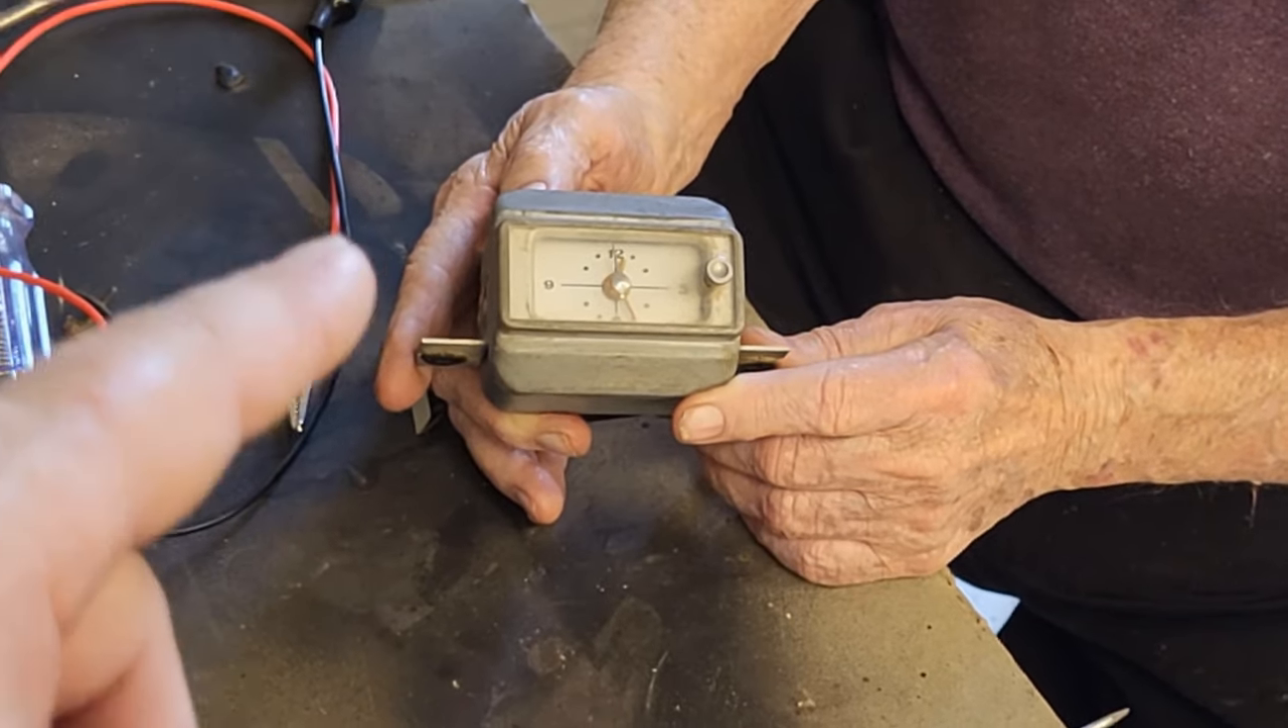We got the clock out of the dashboard.